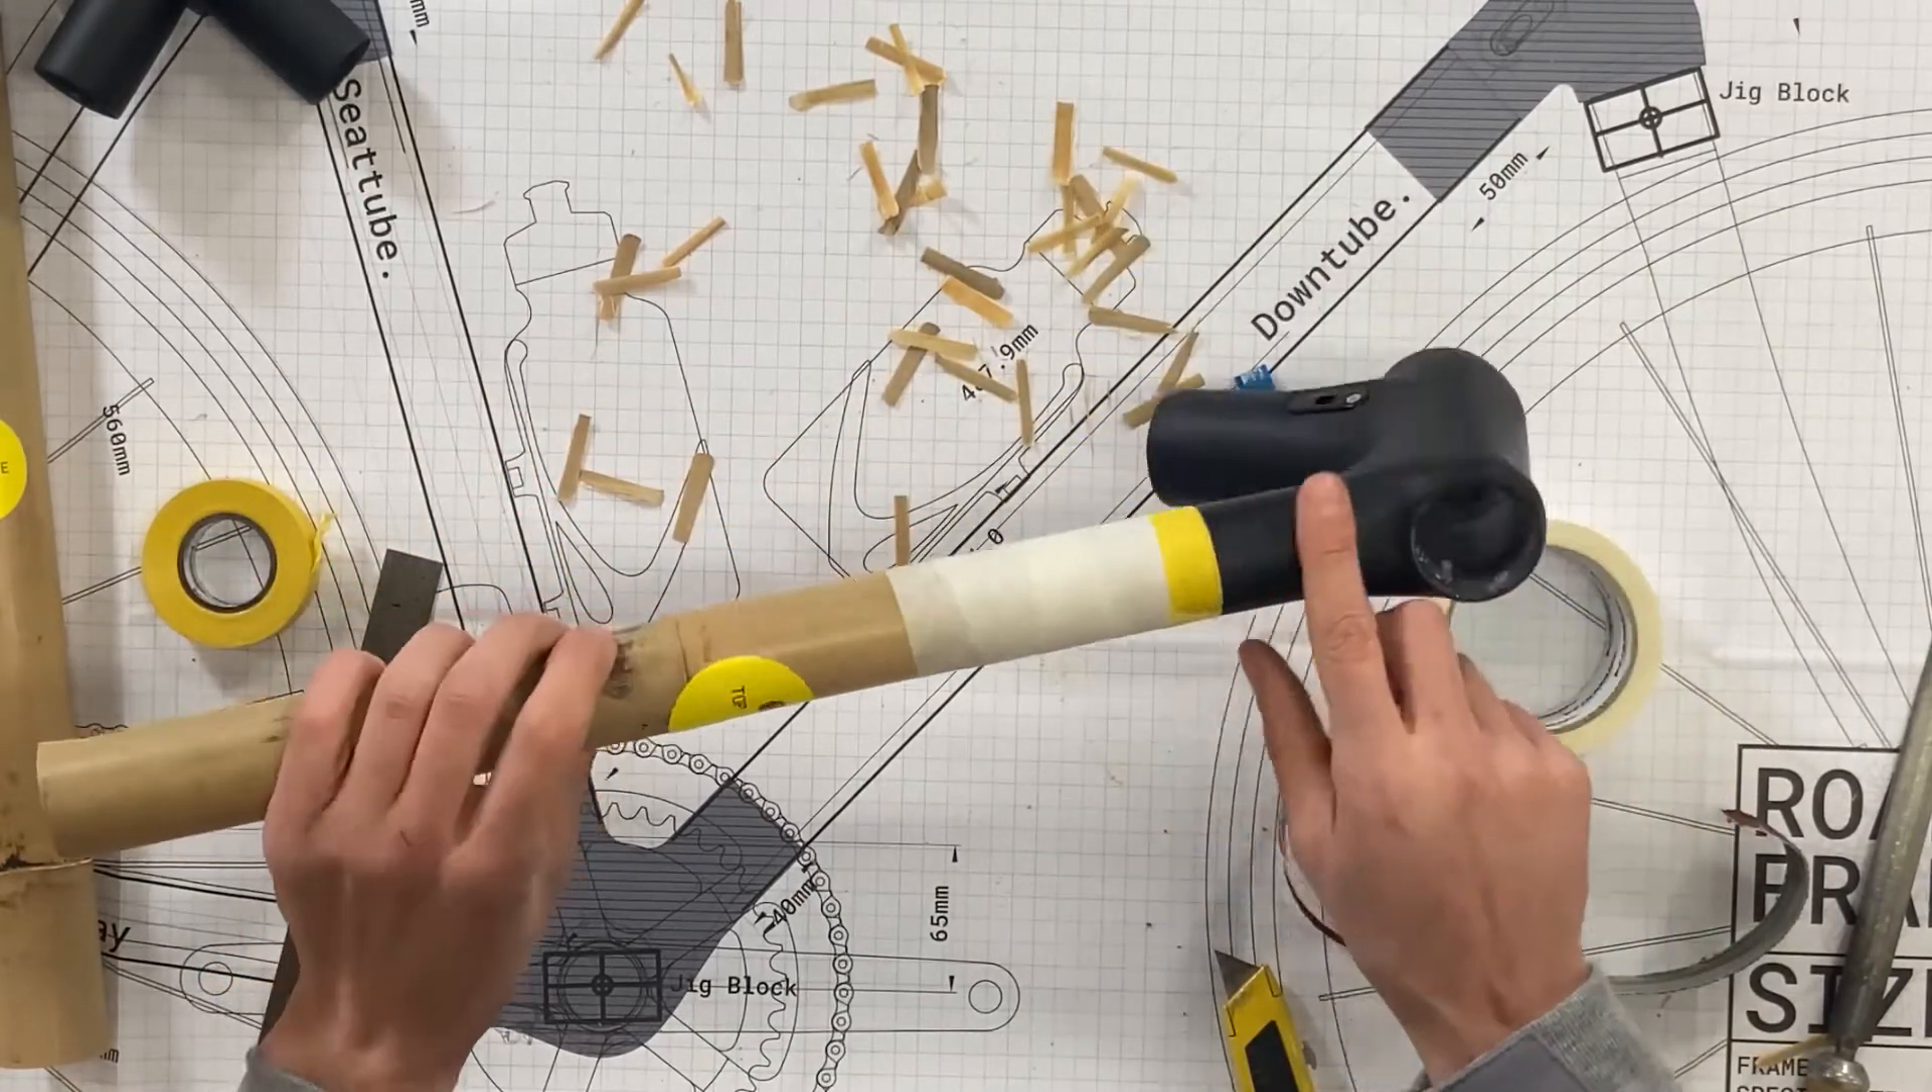That fits in really nicely so you can see here that the tape is right on the edge of the lug so that's a really really nice fit.